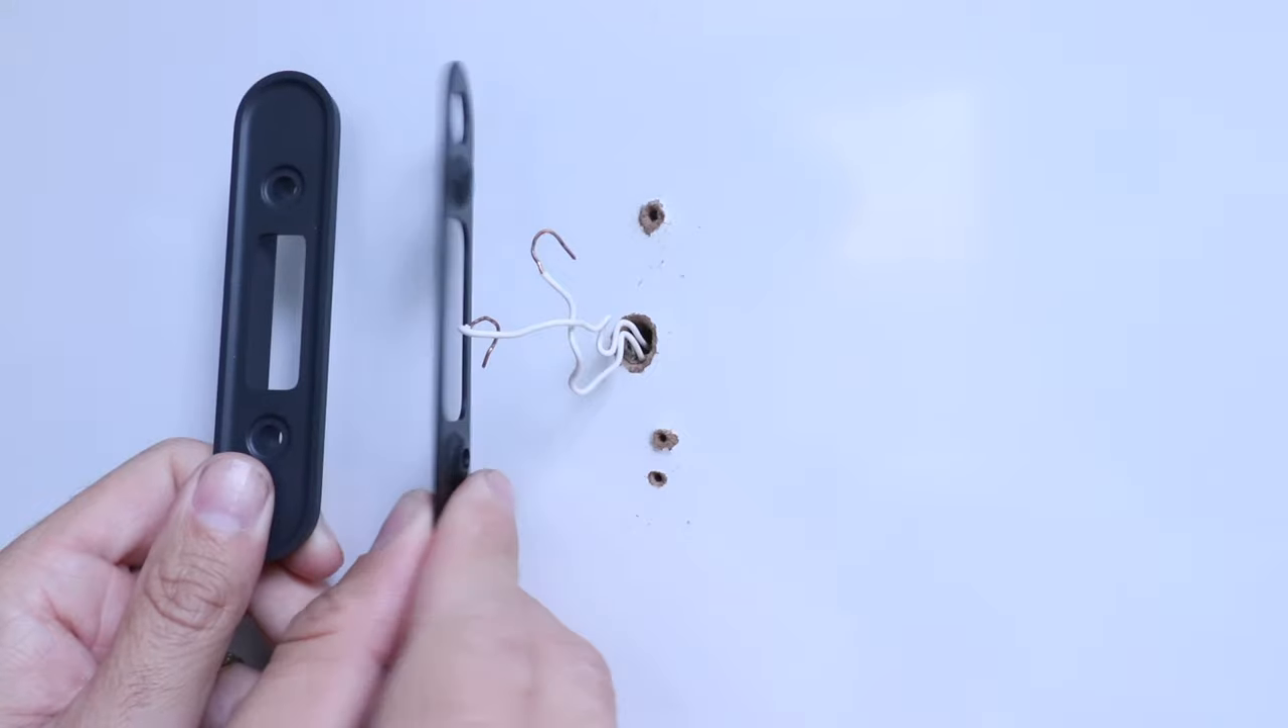We've got both of our wires free, which means we're ready to get the new doorbell installed.